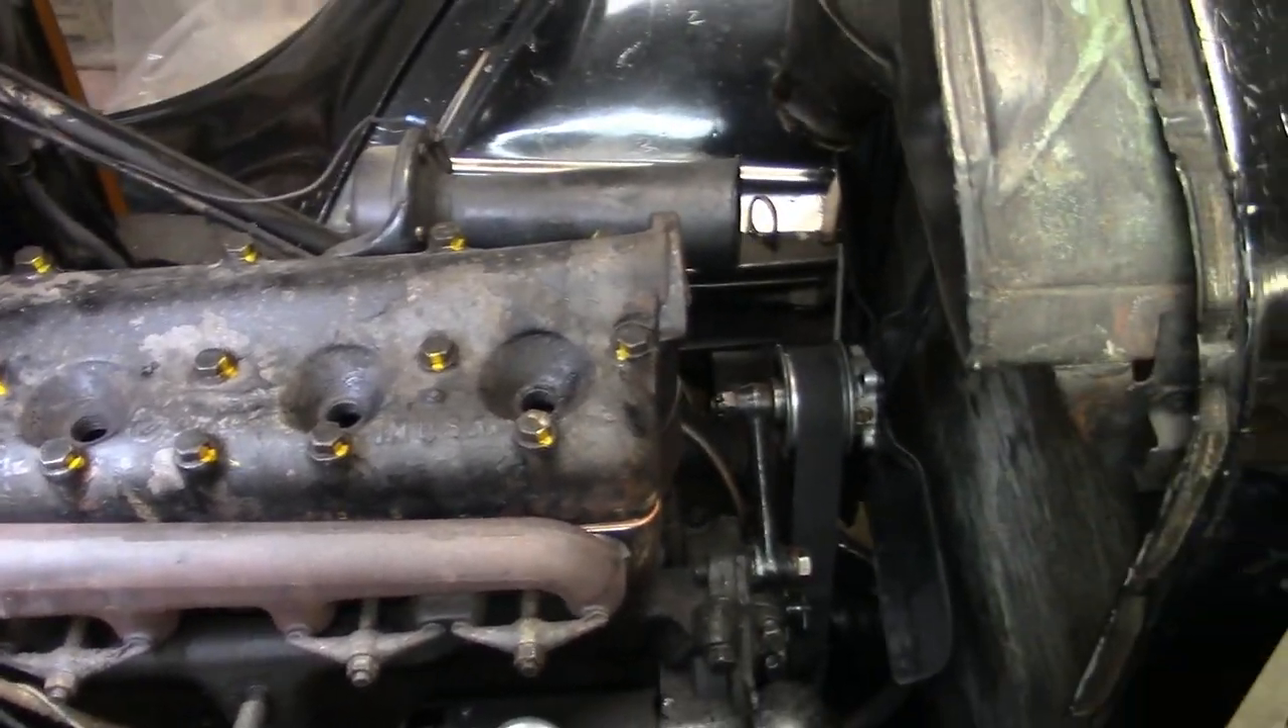The cylinder head is on they were torqued to 25 35 45 and then 50.